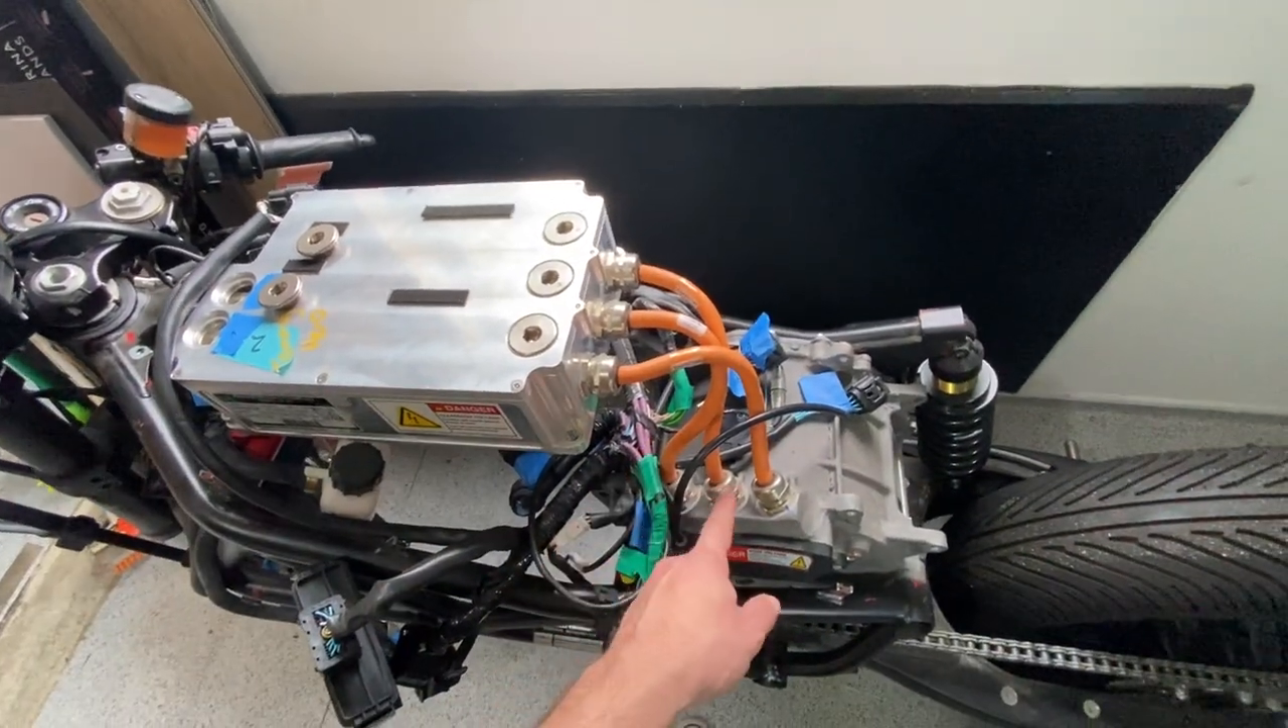Alright, so everything is unplugged from the controller and it's ready to come out except these phase cables to the motor.